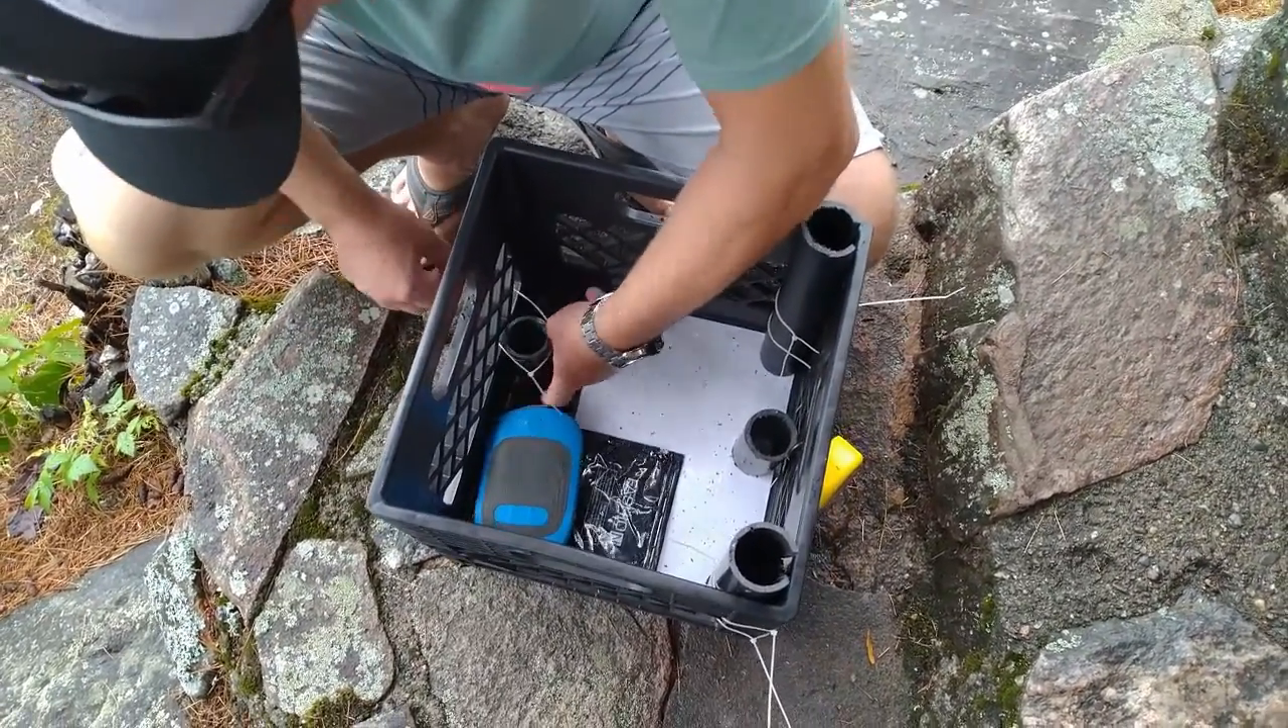We still don't have a cover.